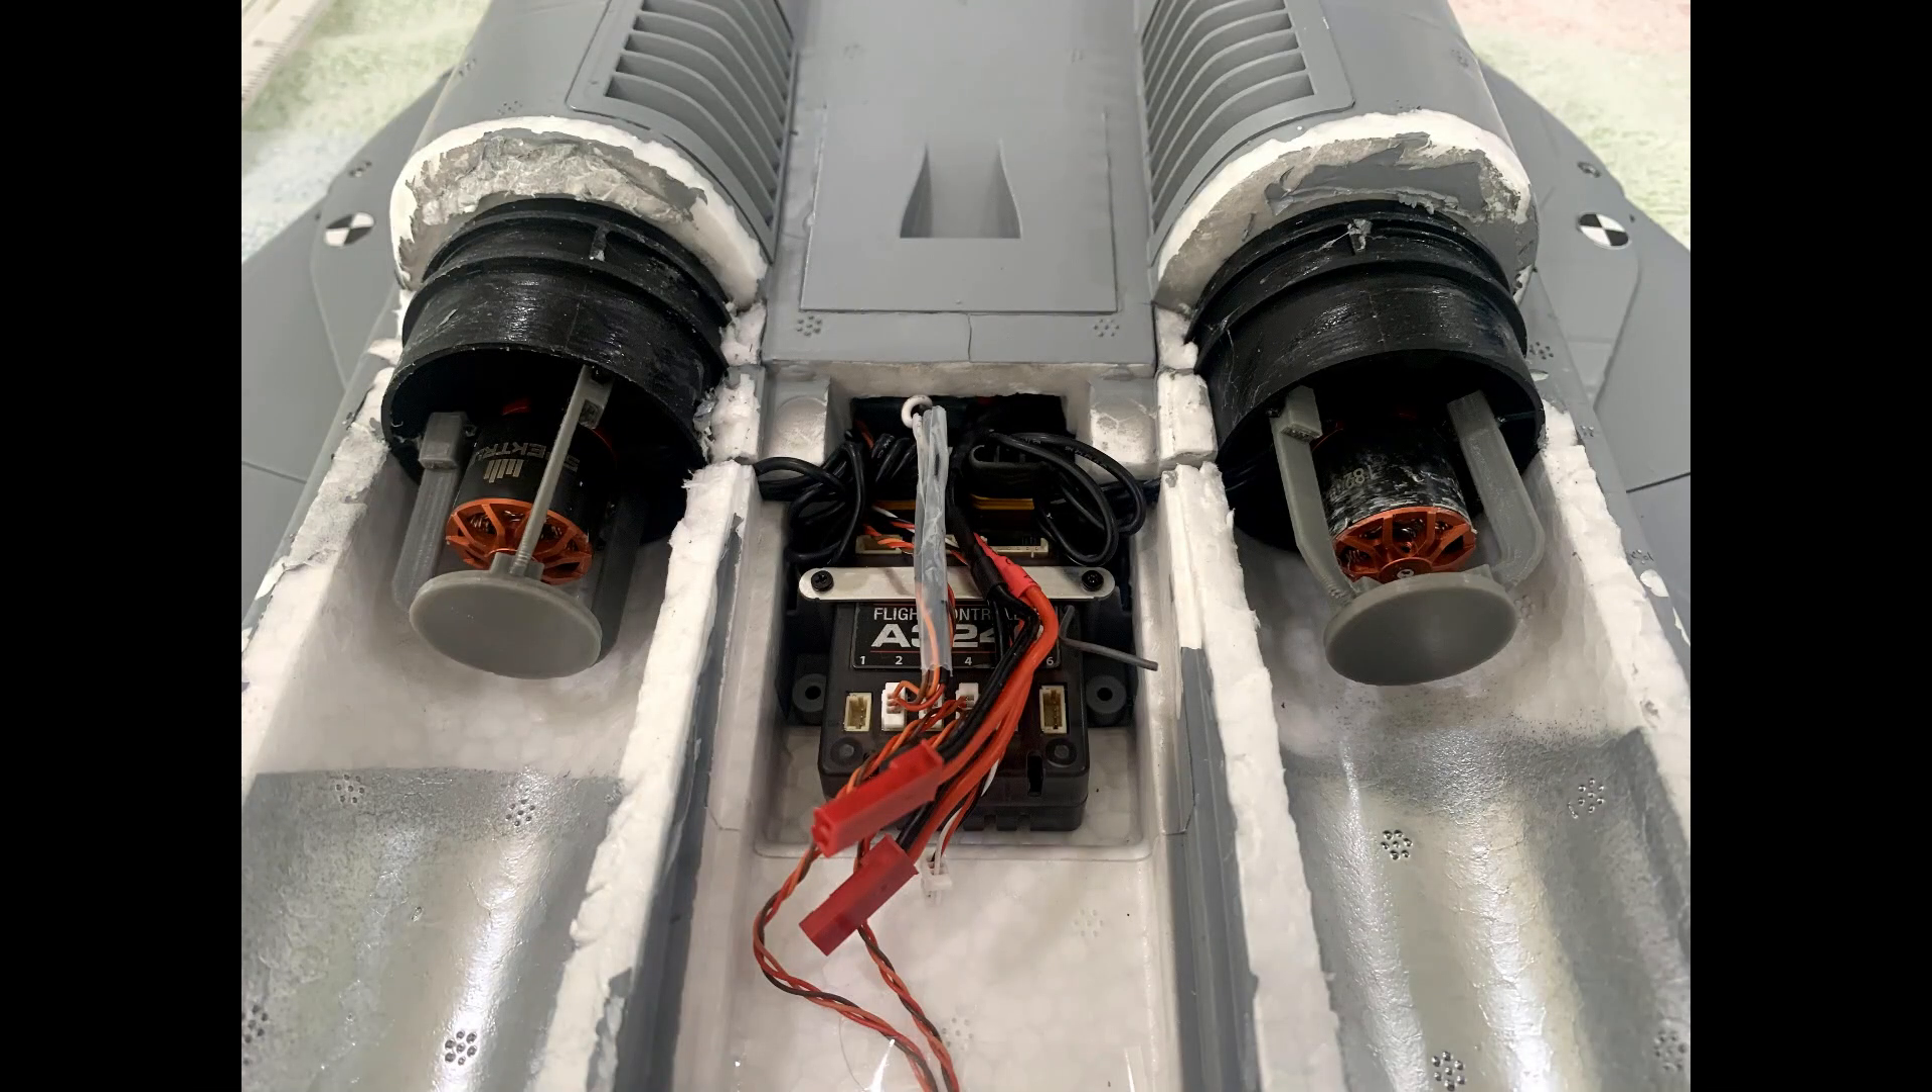And then here's another picture of the wires coming through before they're connected.